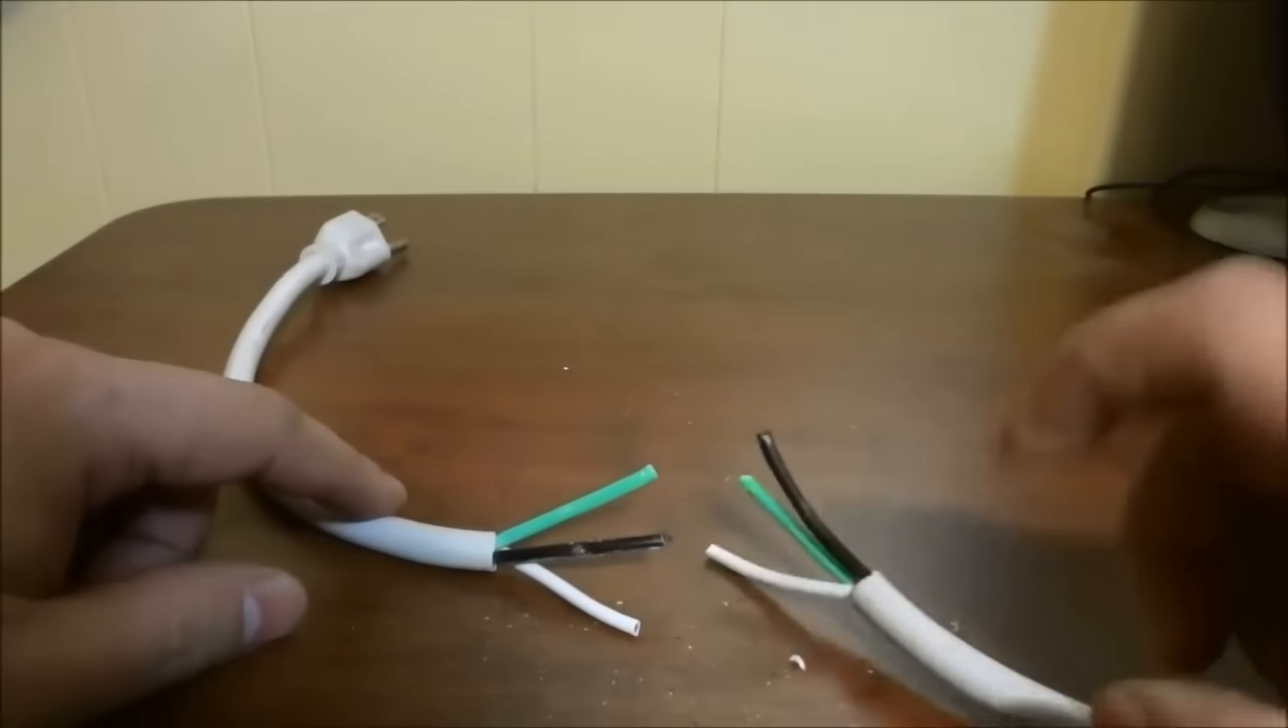Now as you can see, I have exposed the three color-coded wires on the left portion of the cord and the right portion of the cord.